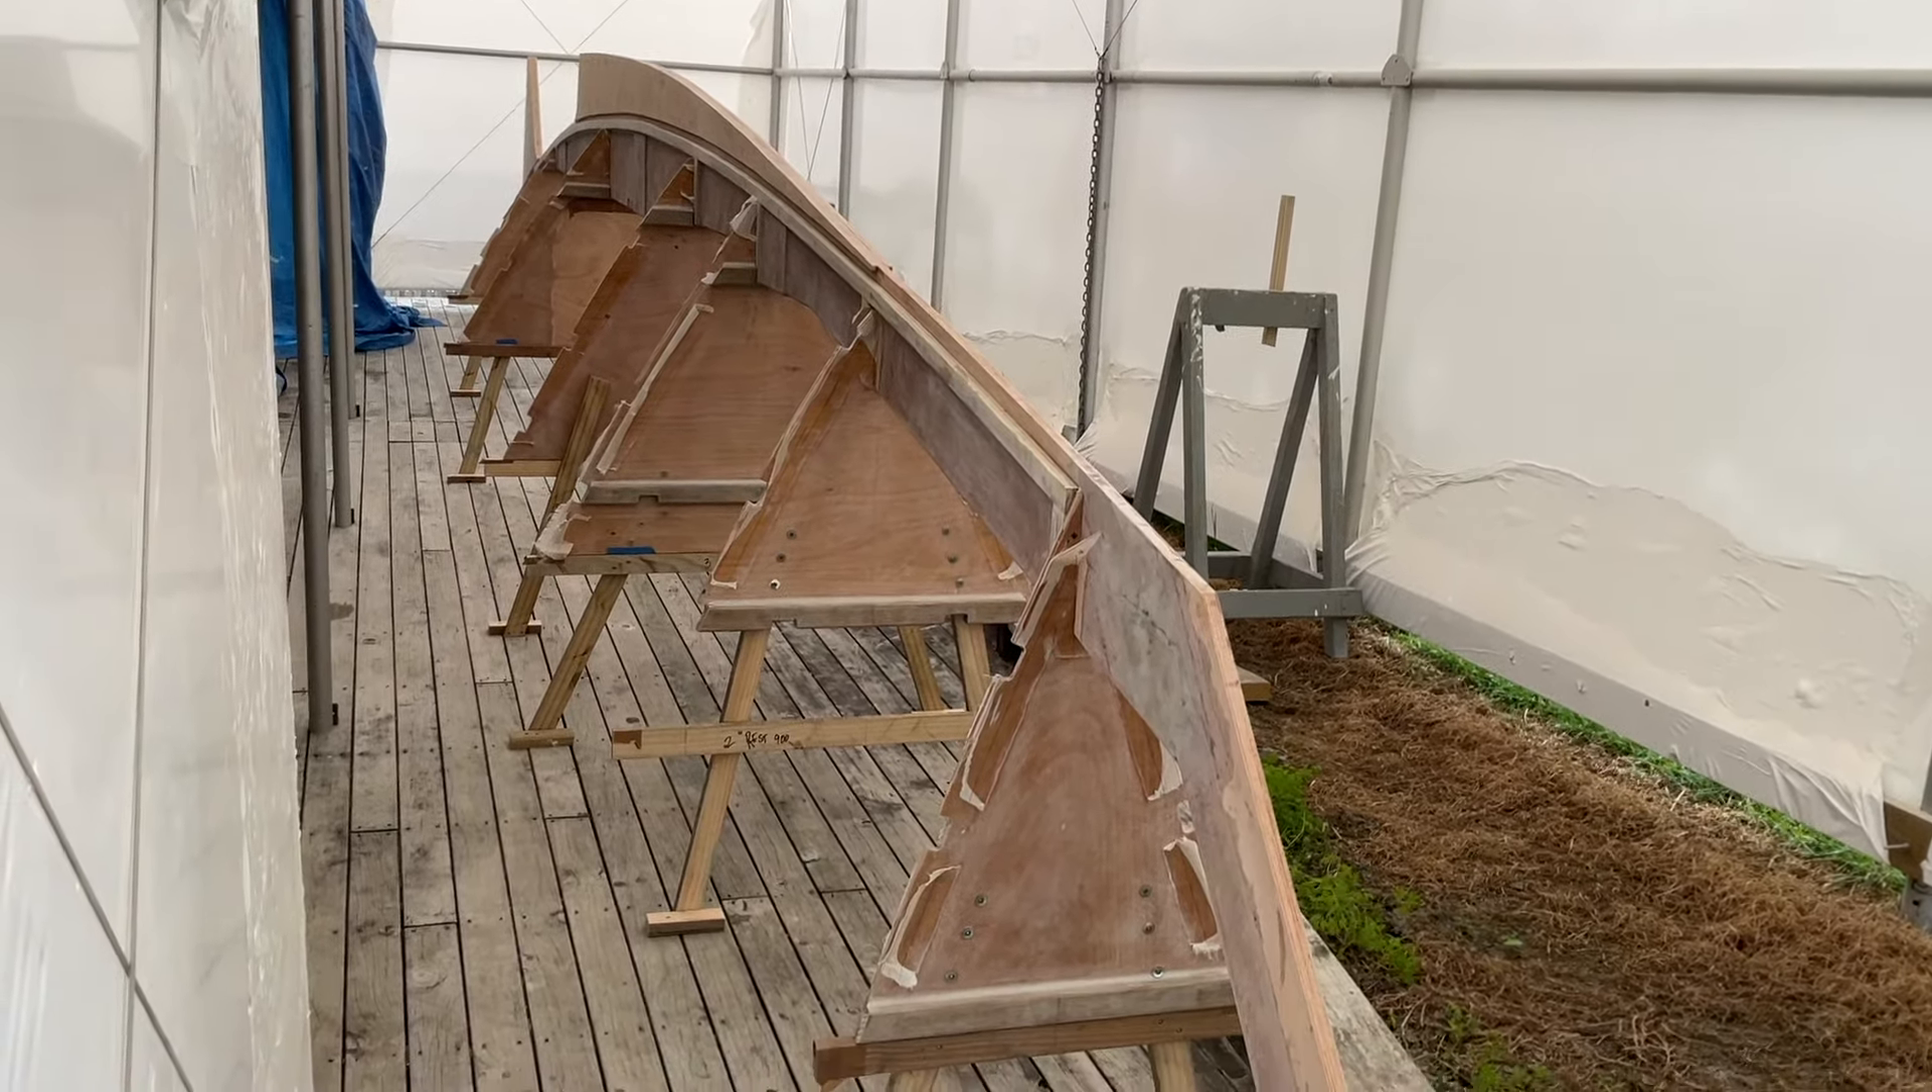We have now put the backbone into each of the bulkheads as a dry fit. And you can see this is what the boat will look like upside down.